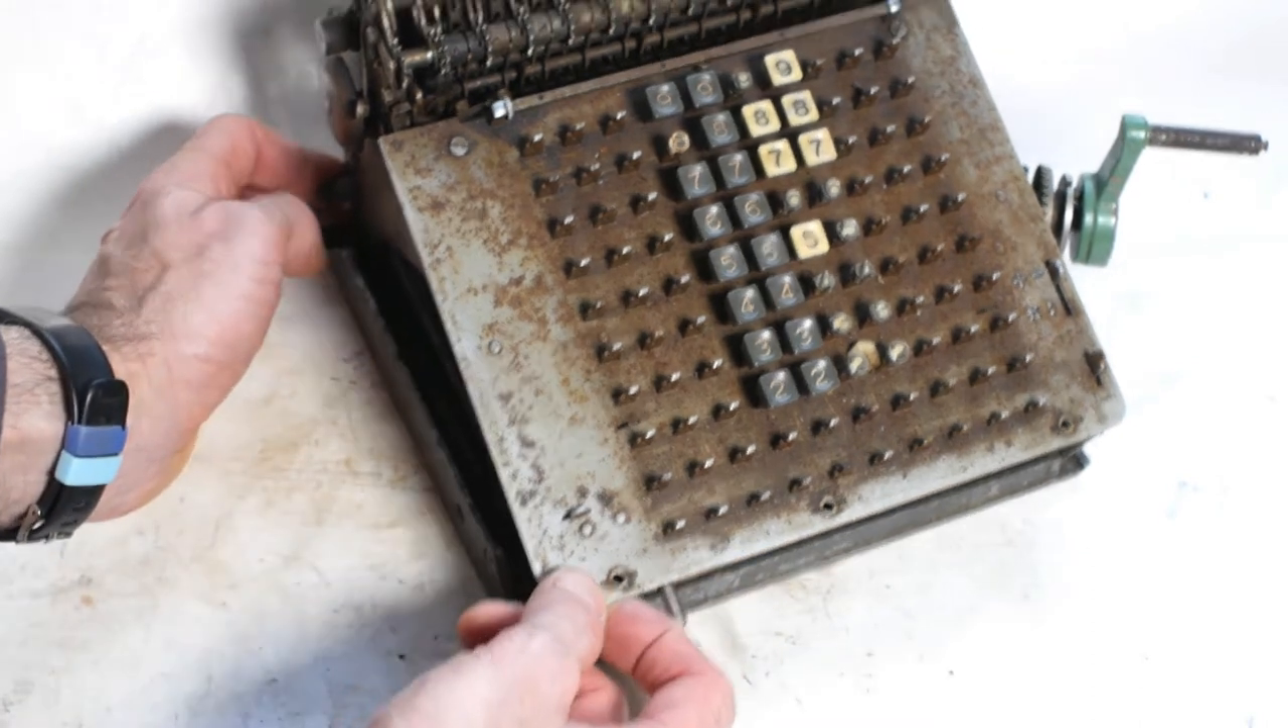I've got a few more of the key tops still to get off.